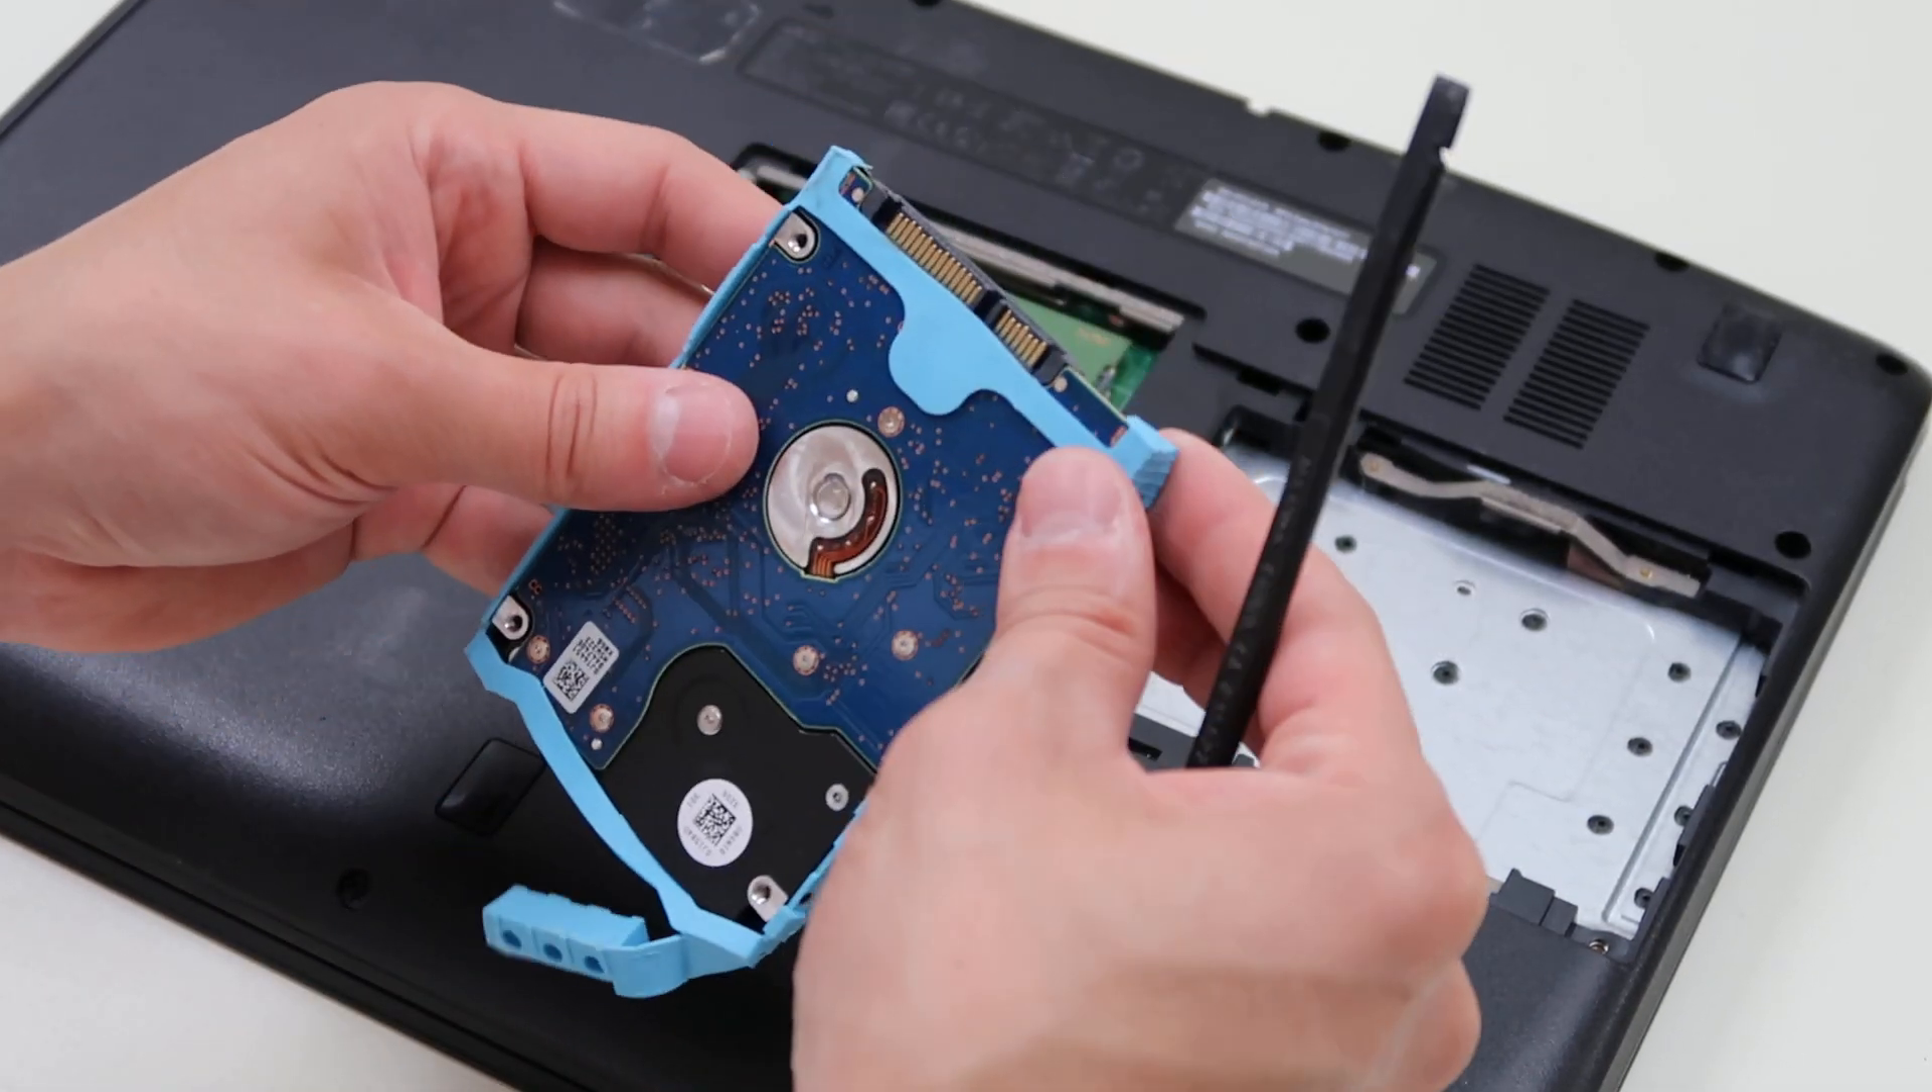There we go and the caddy comes out and there's your hard drive.